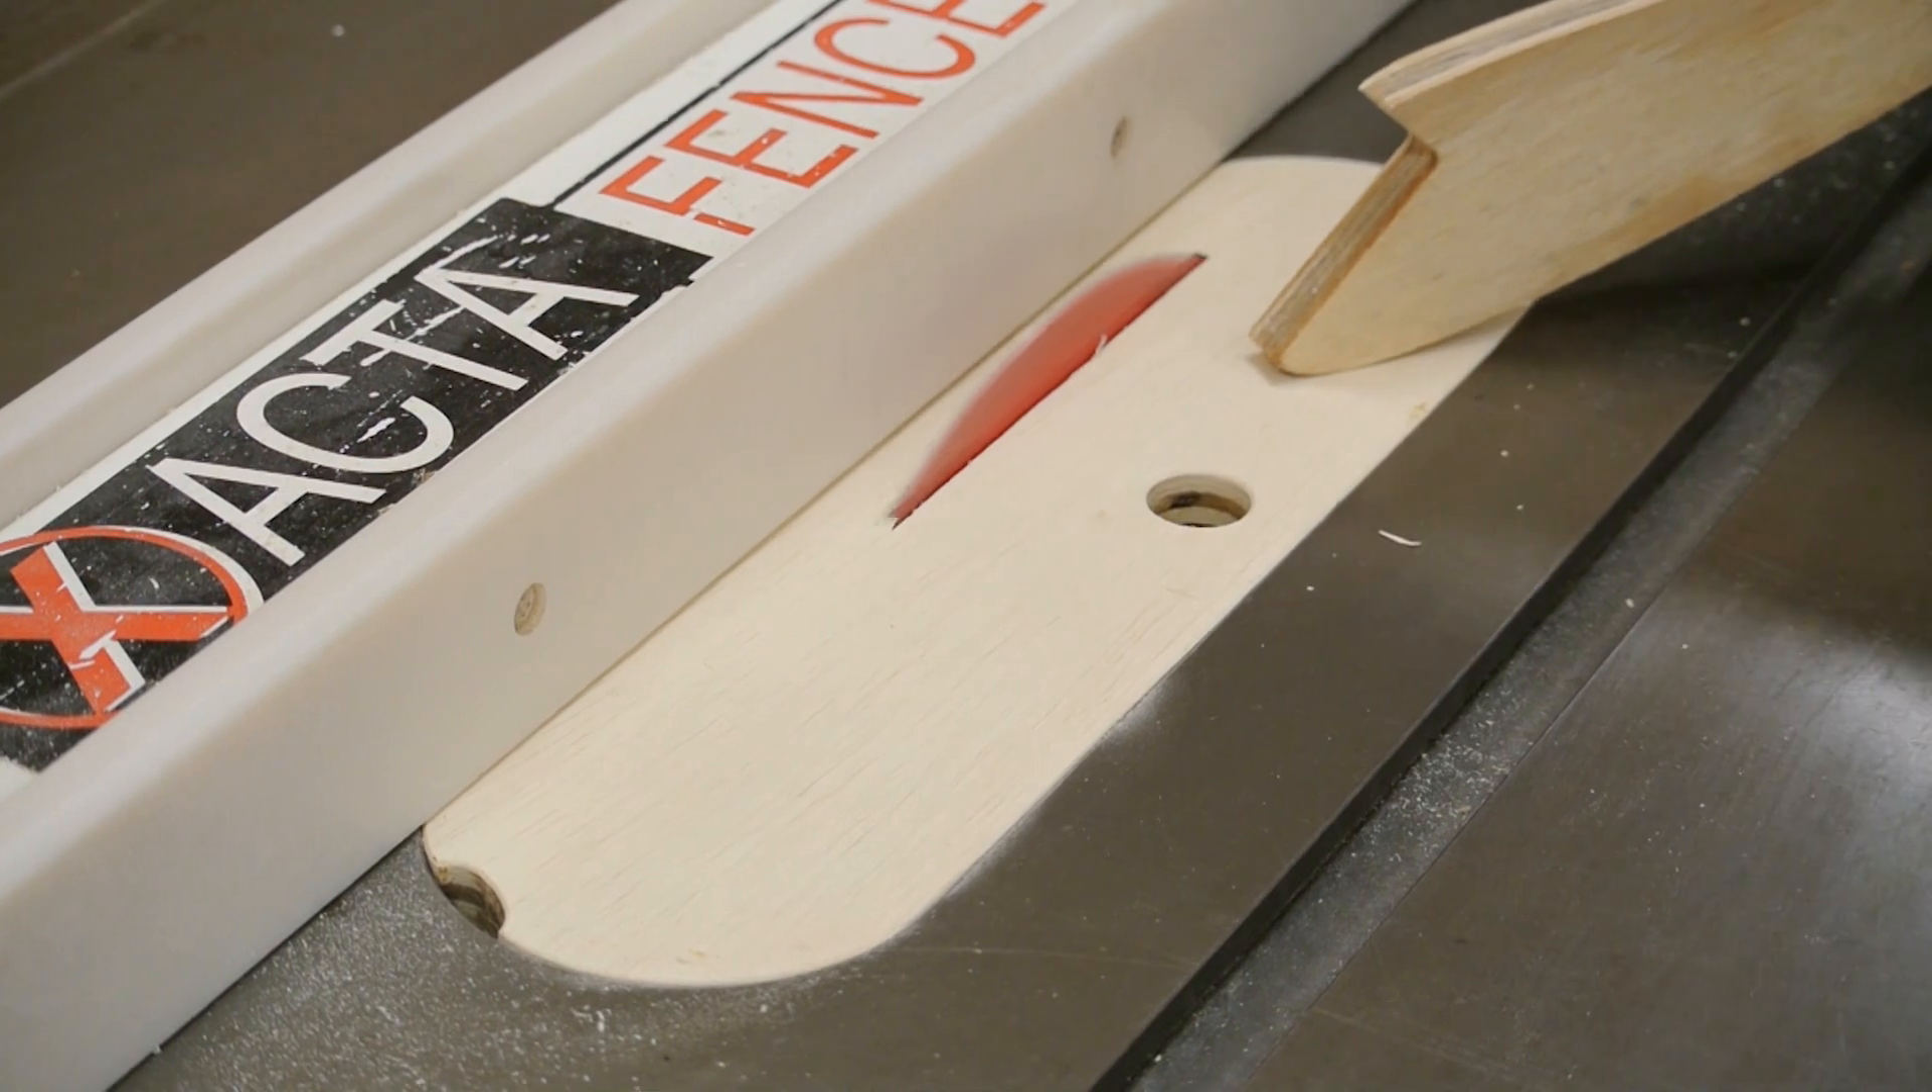At this point, the insert fits perfectly, so we can turn on the saw and slowly raise the blade until it cuts through the desired amount.